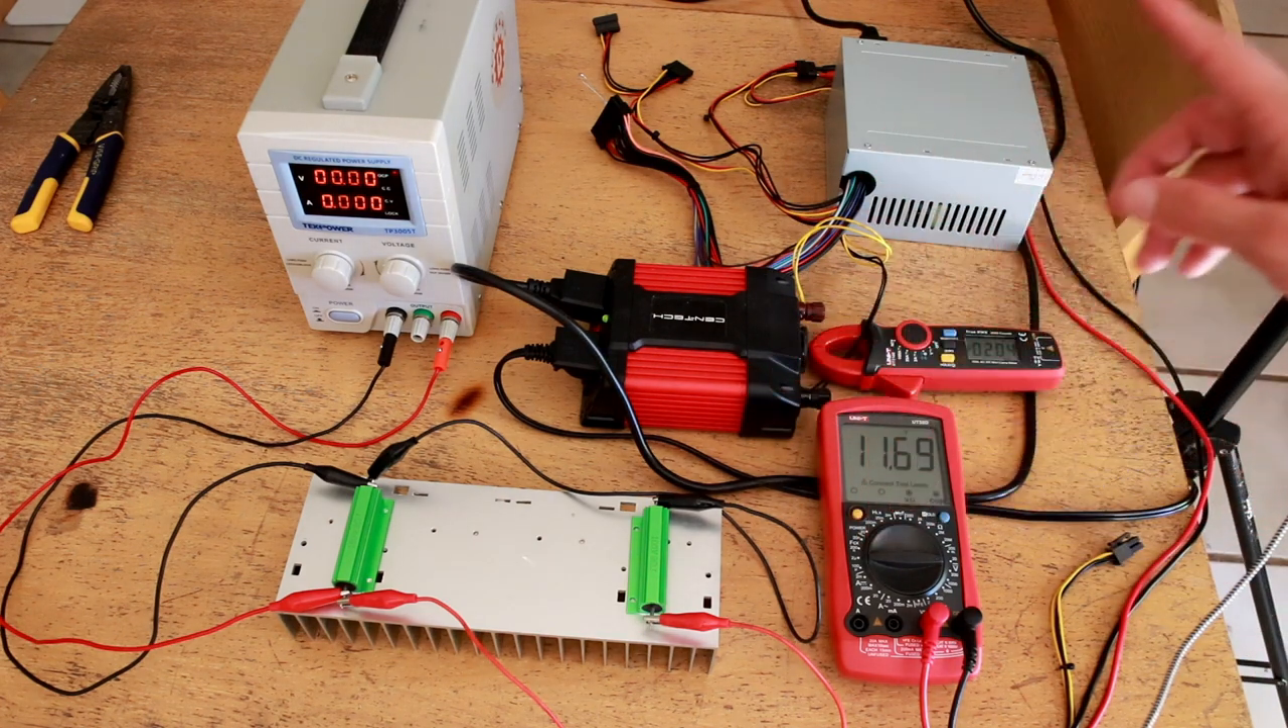So I've got the inverter connected.